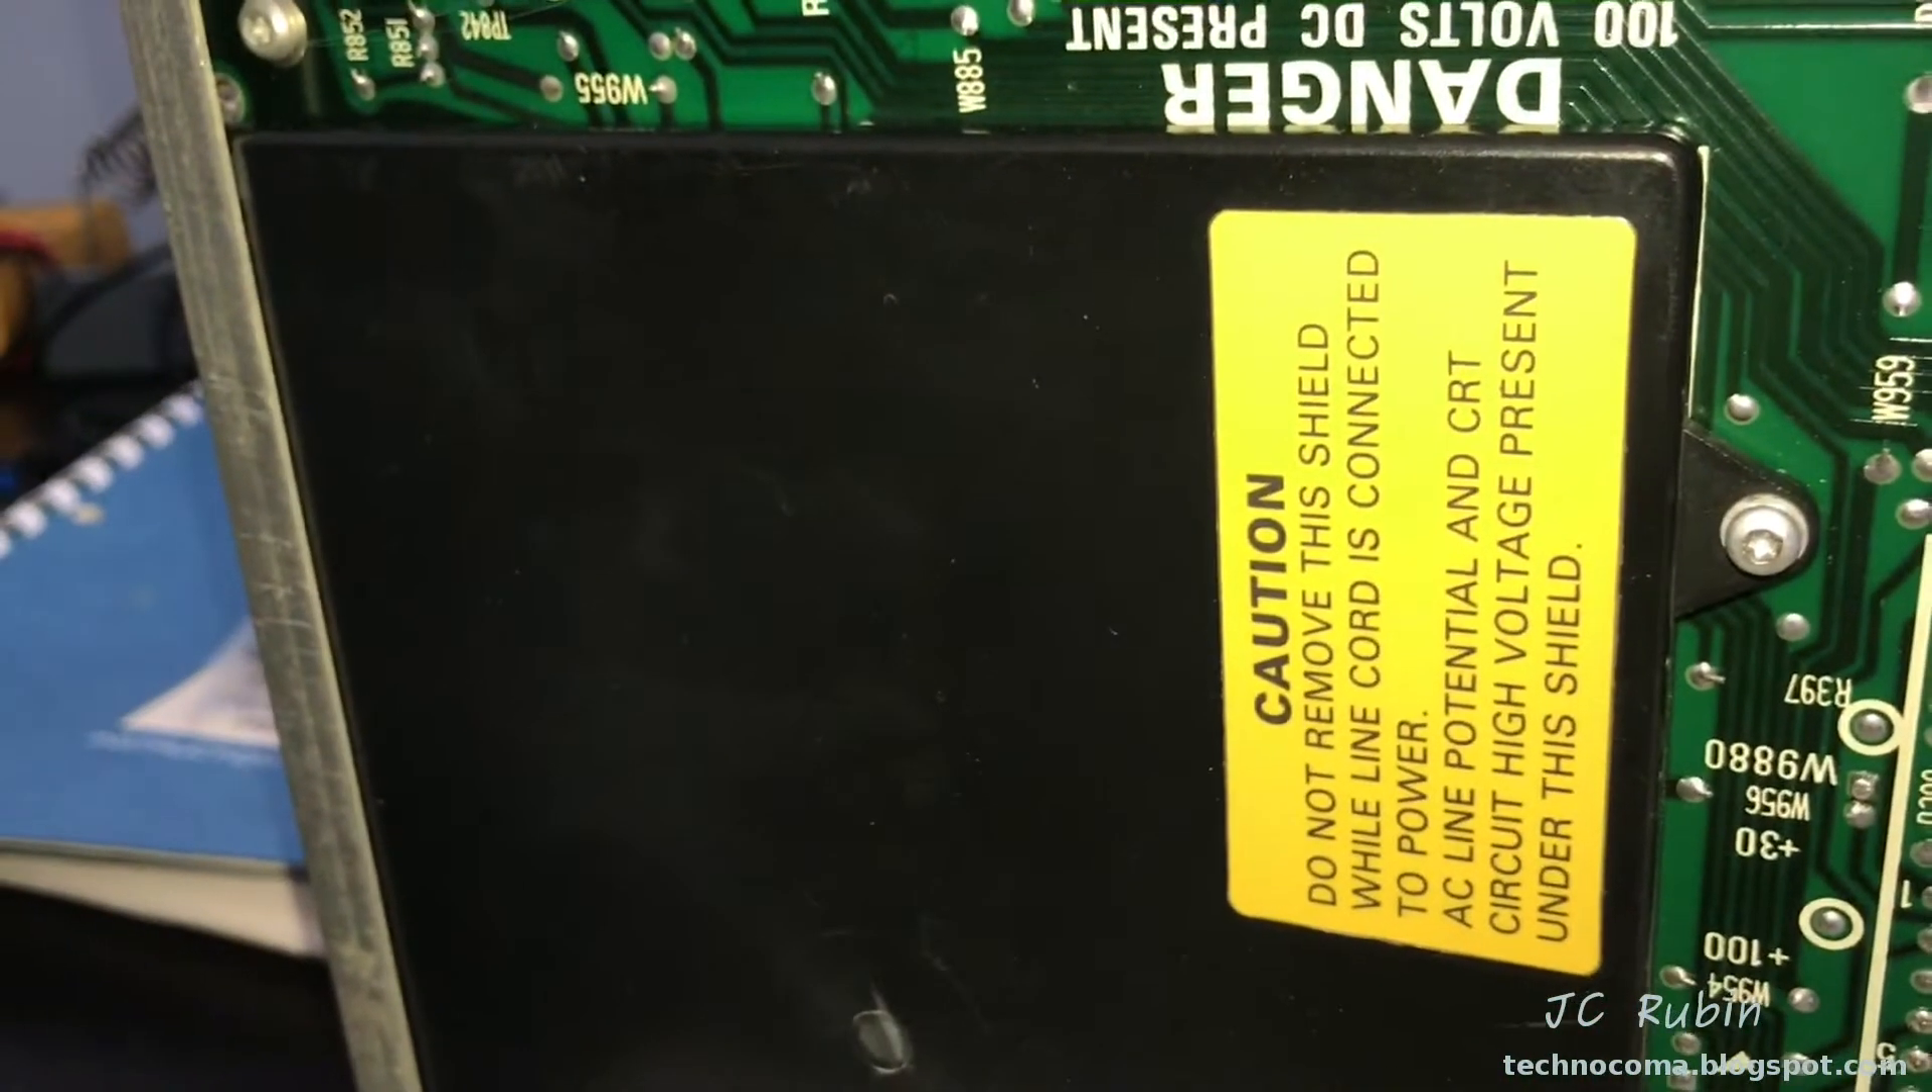So now I've got the cover secured back on top as it should be.